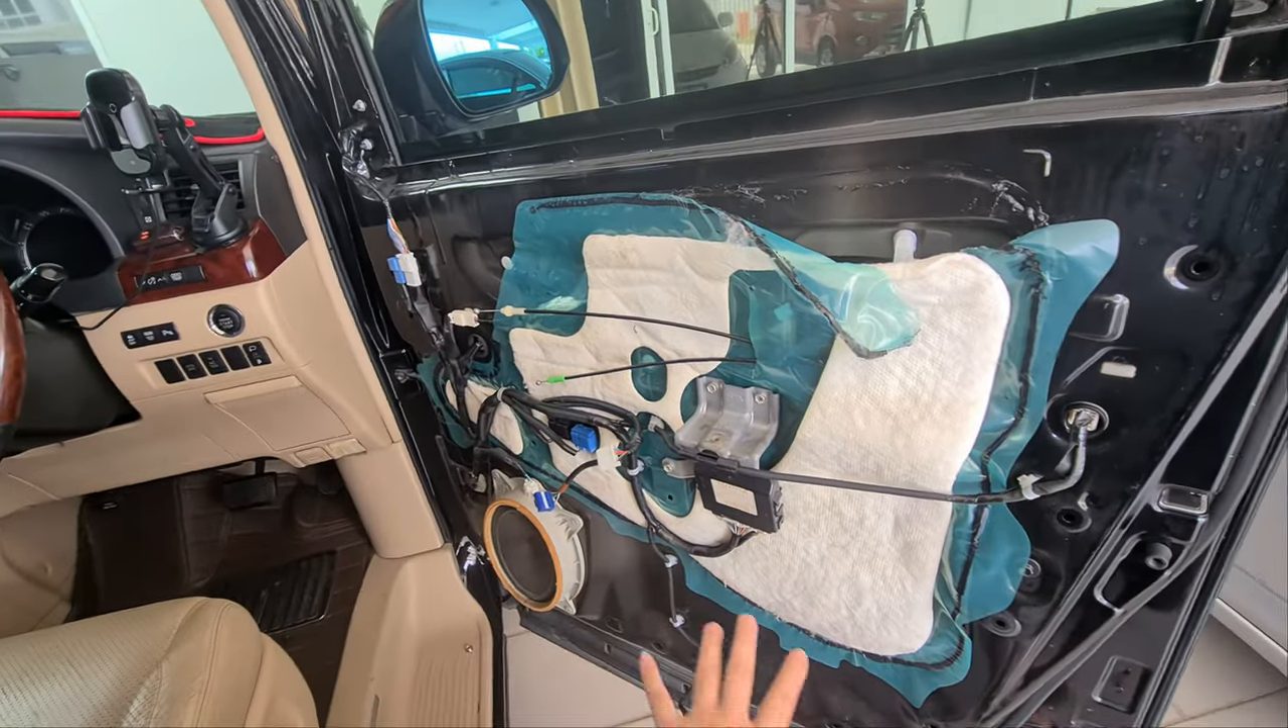I've already removed this door panel.